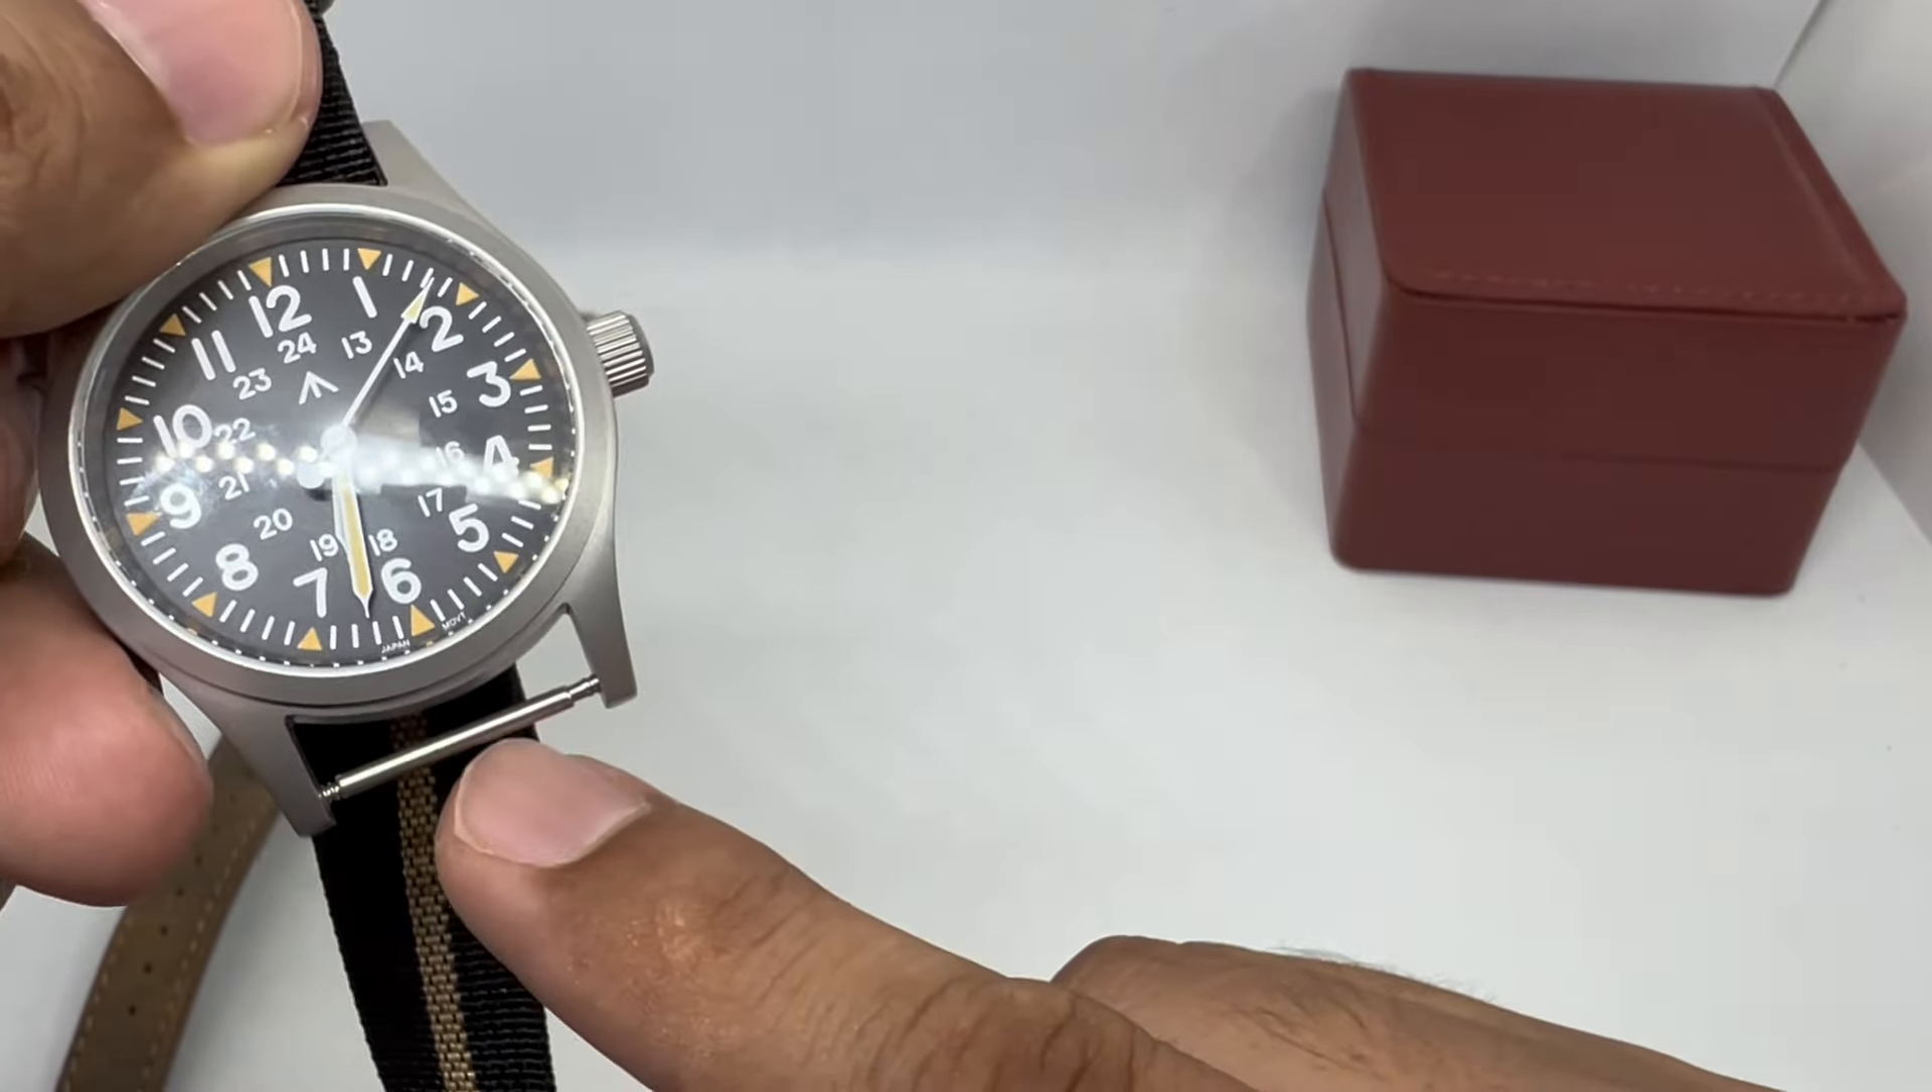So this this gap between the spring bar and the case is a bit too big.